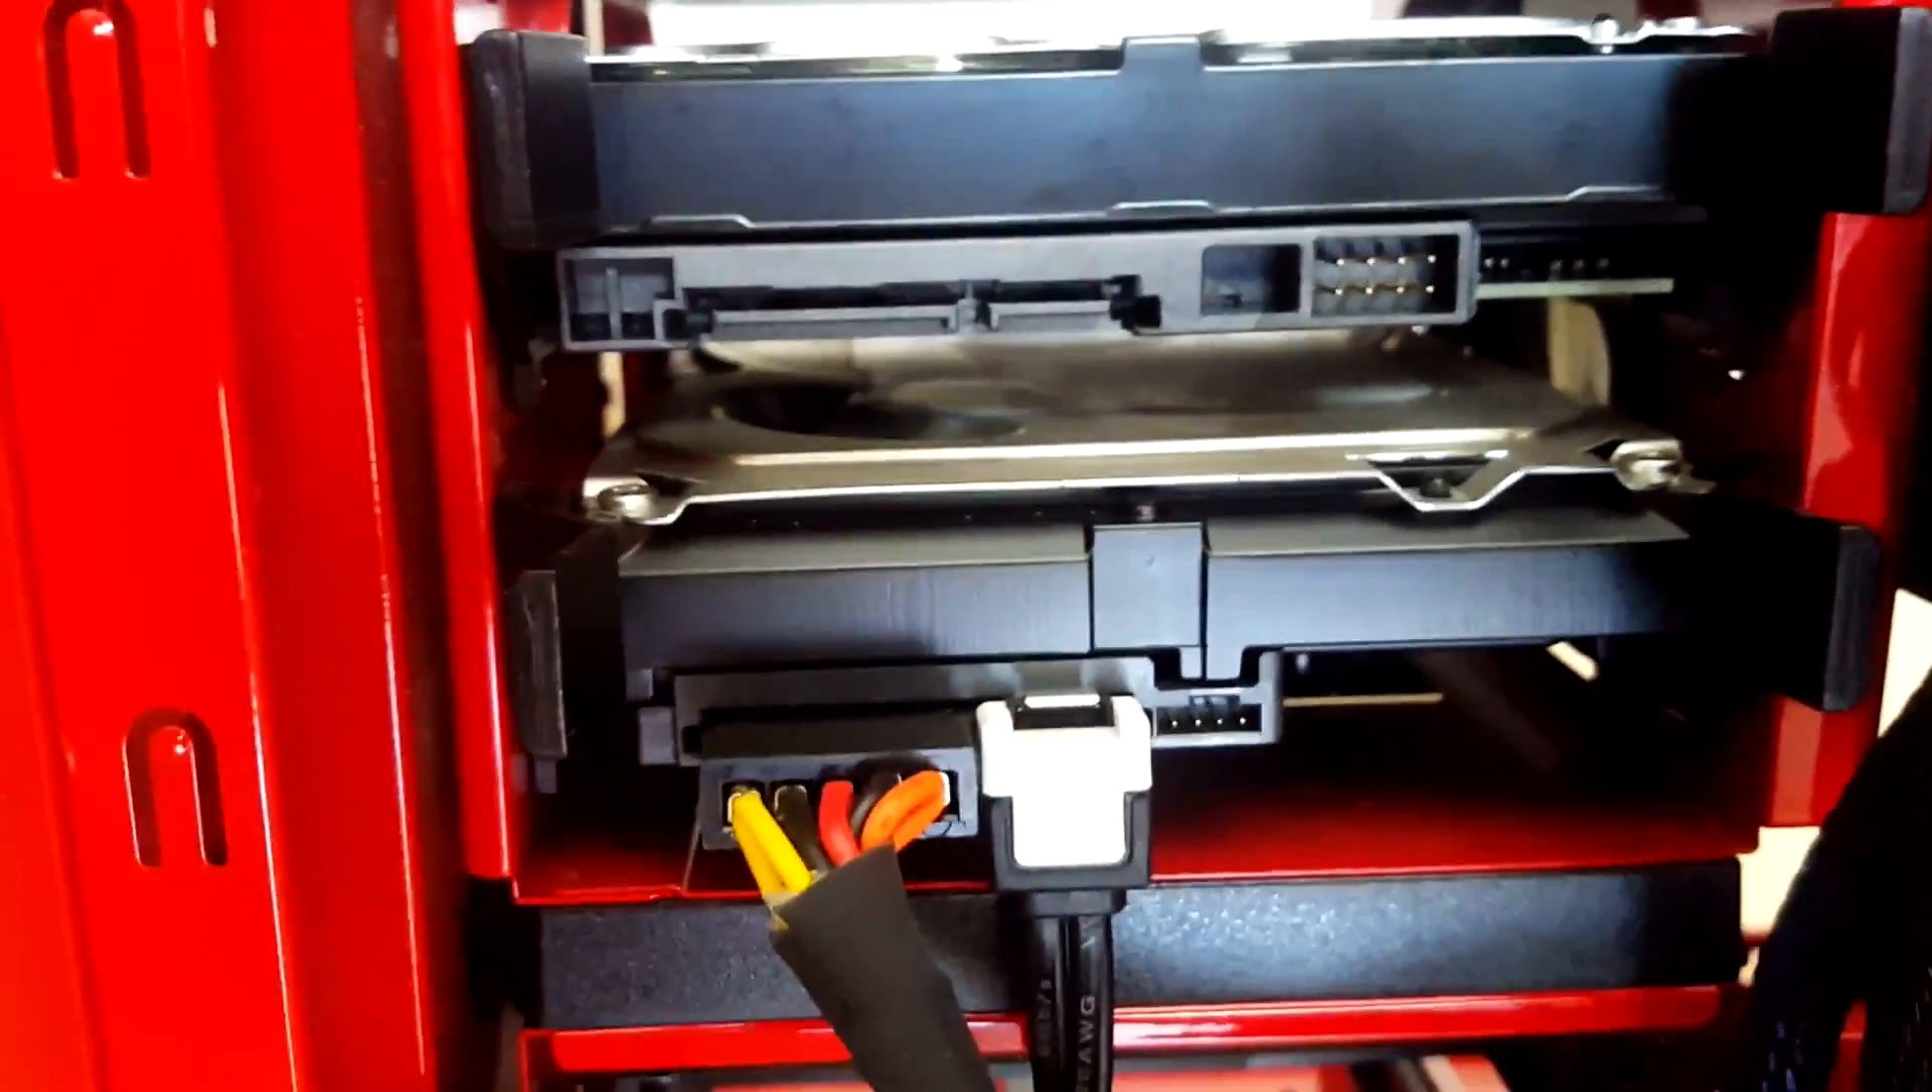So now what we need to do is we need as you can see with my other hard drive it's all wired up with SATA and power and this one is gonna be power and SATA for data transfer.